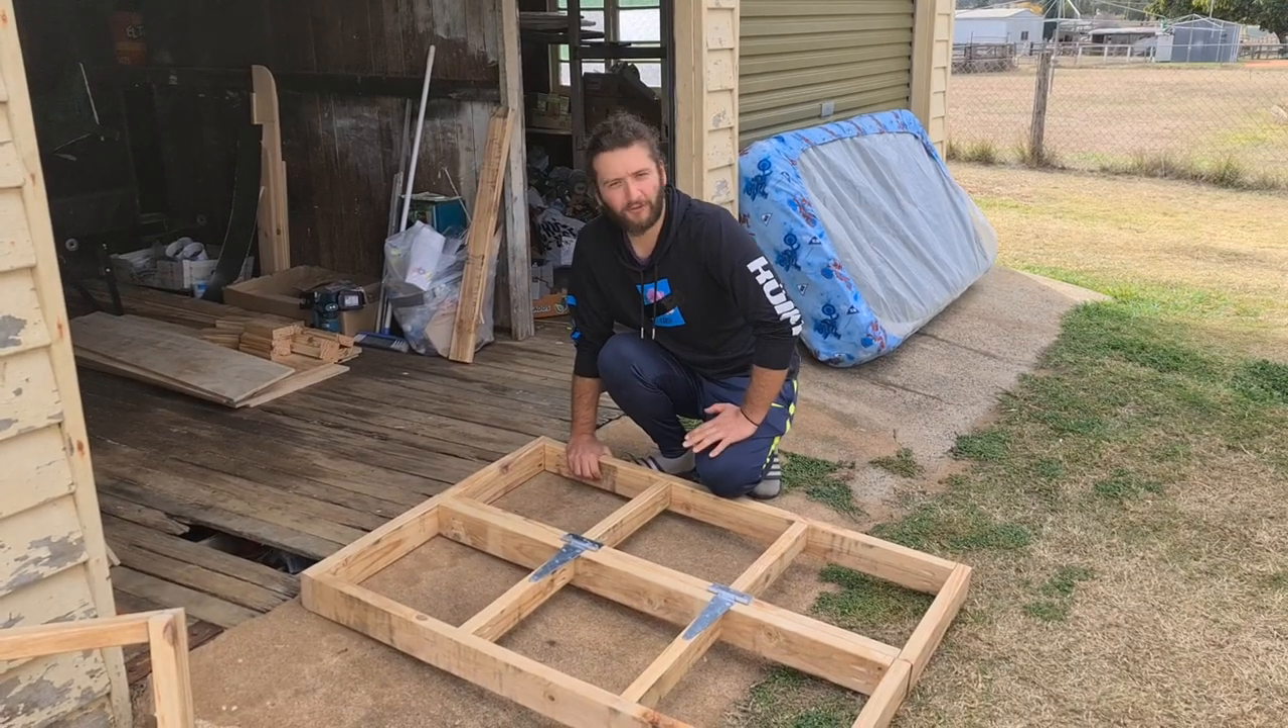We've just put the hinges in place, it didn't take very long at all.